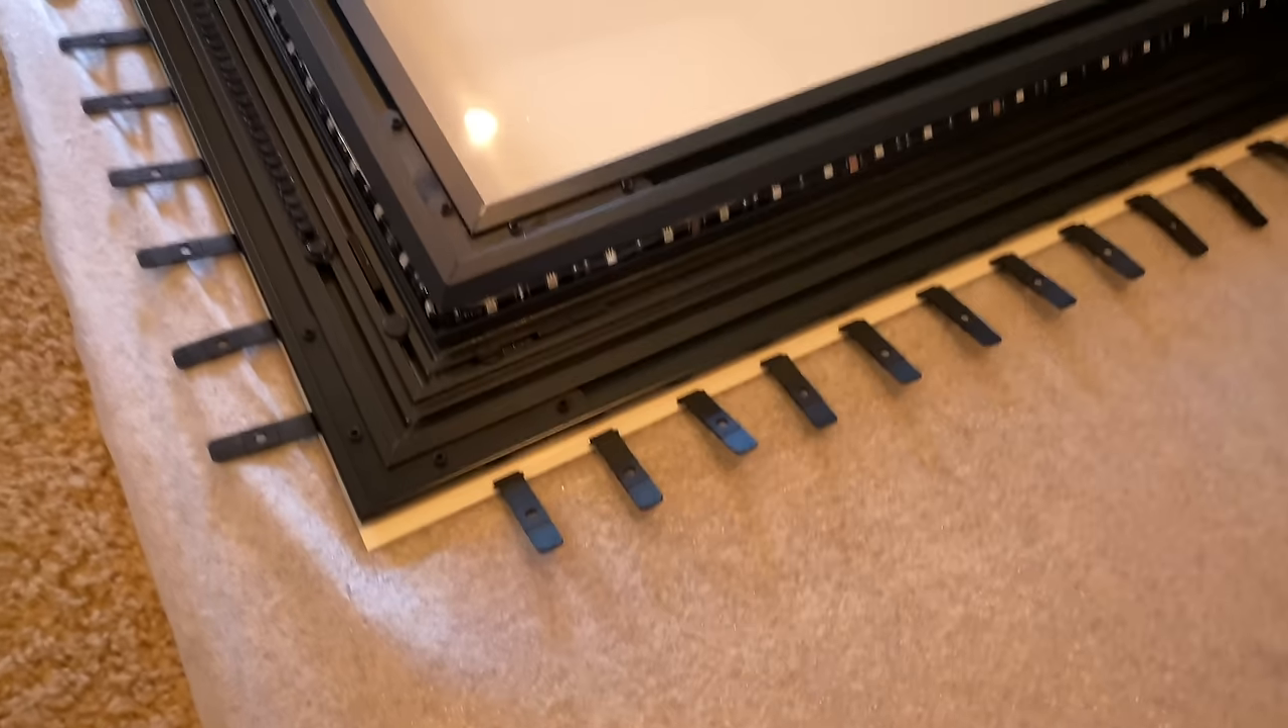All right guys so it looks like we went ahead and finished off getting all these little tabs set up.